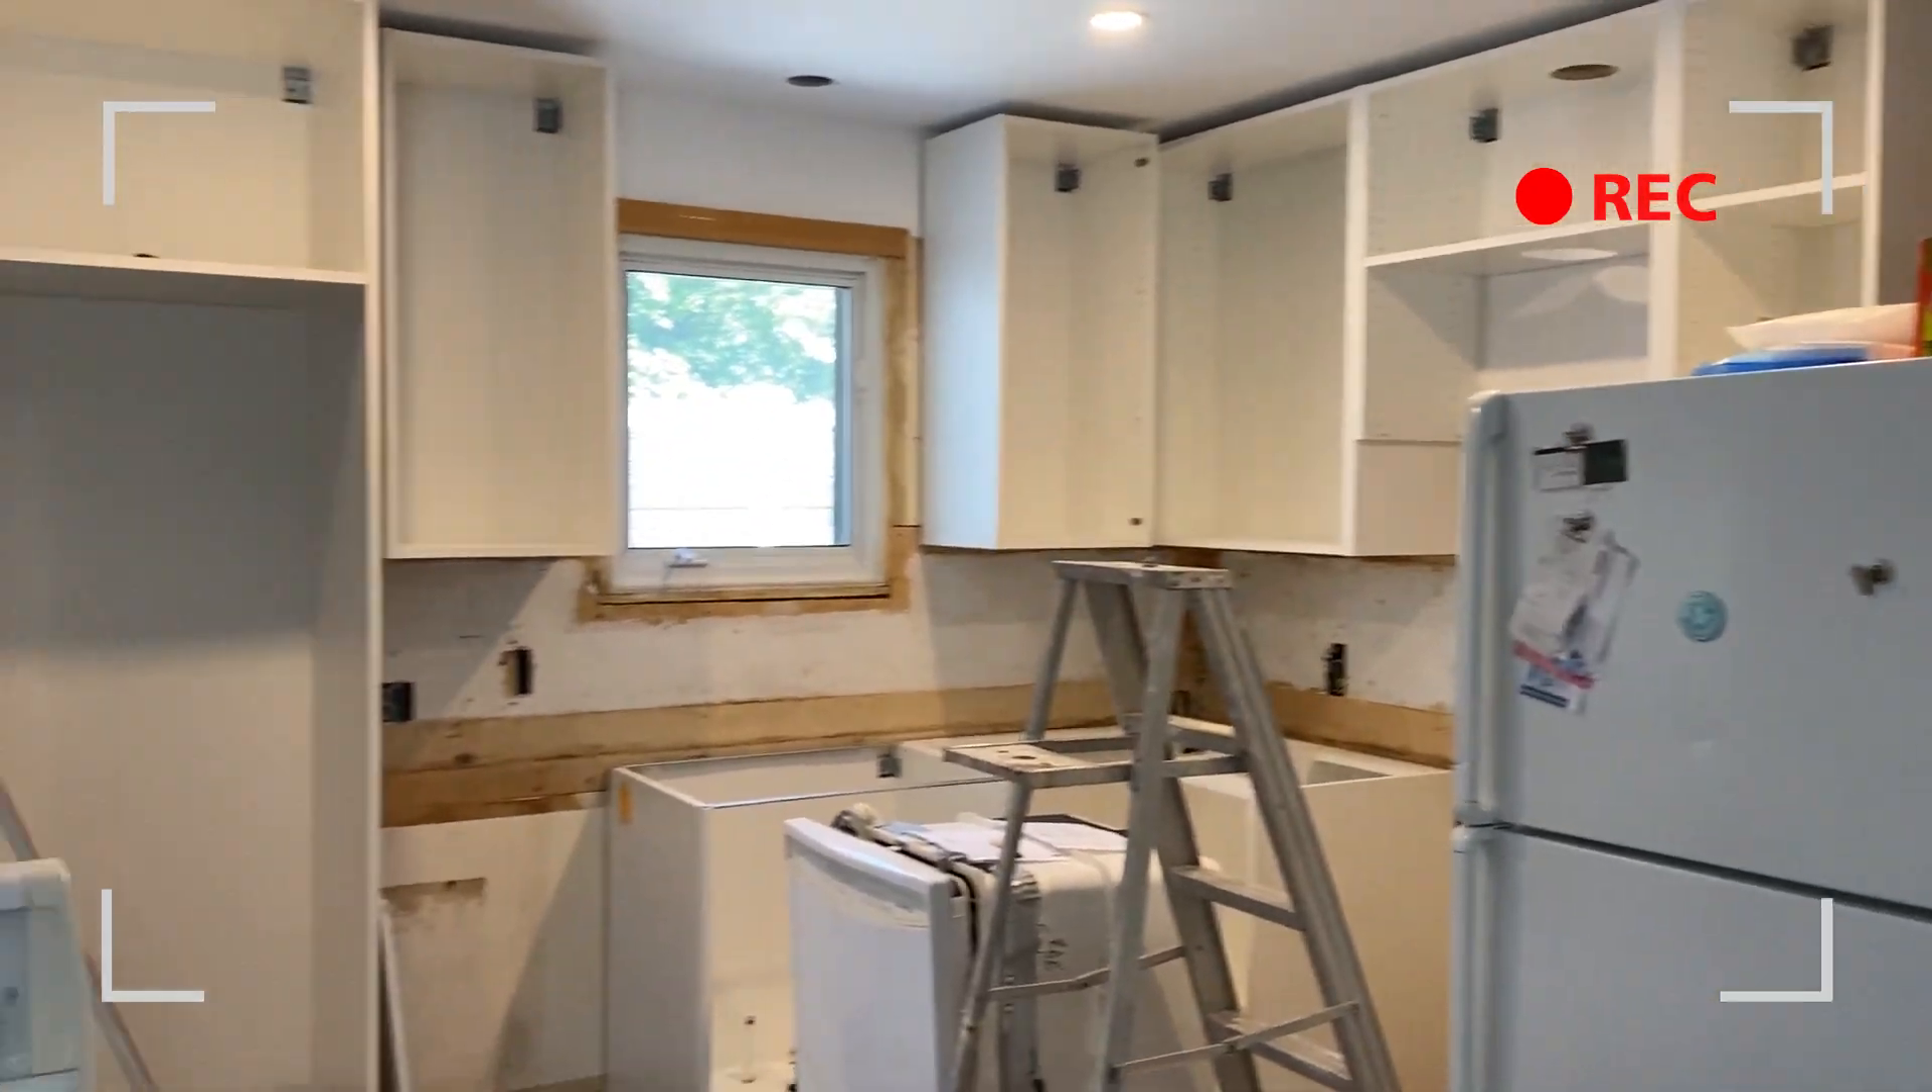Ça avance super bien, donc toutes les caissons qui sont sur le mur sont posées.